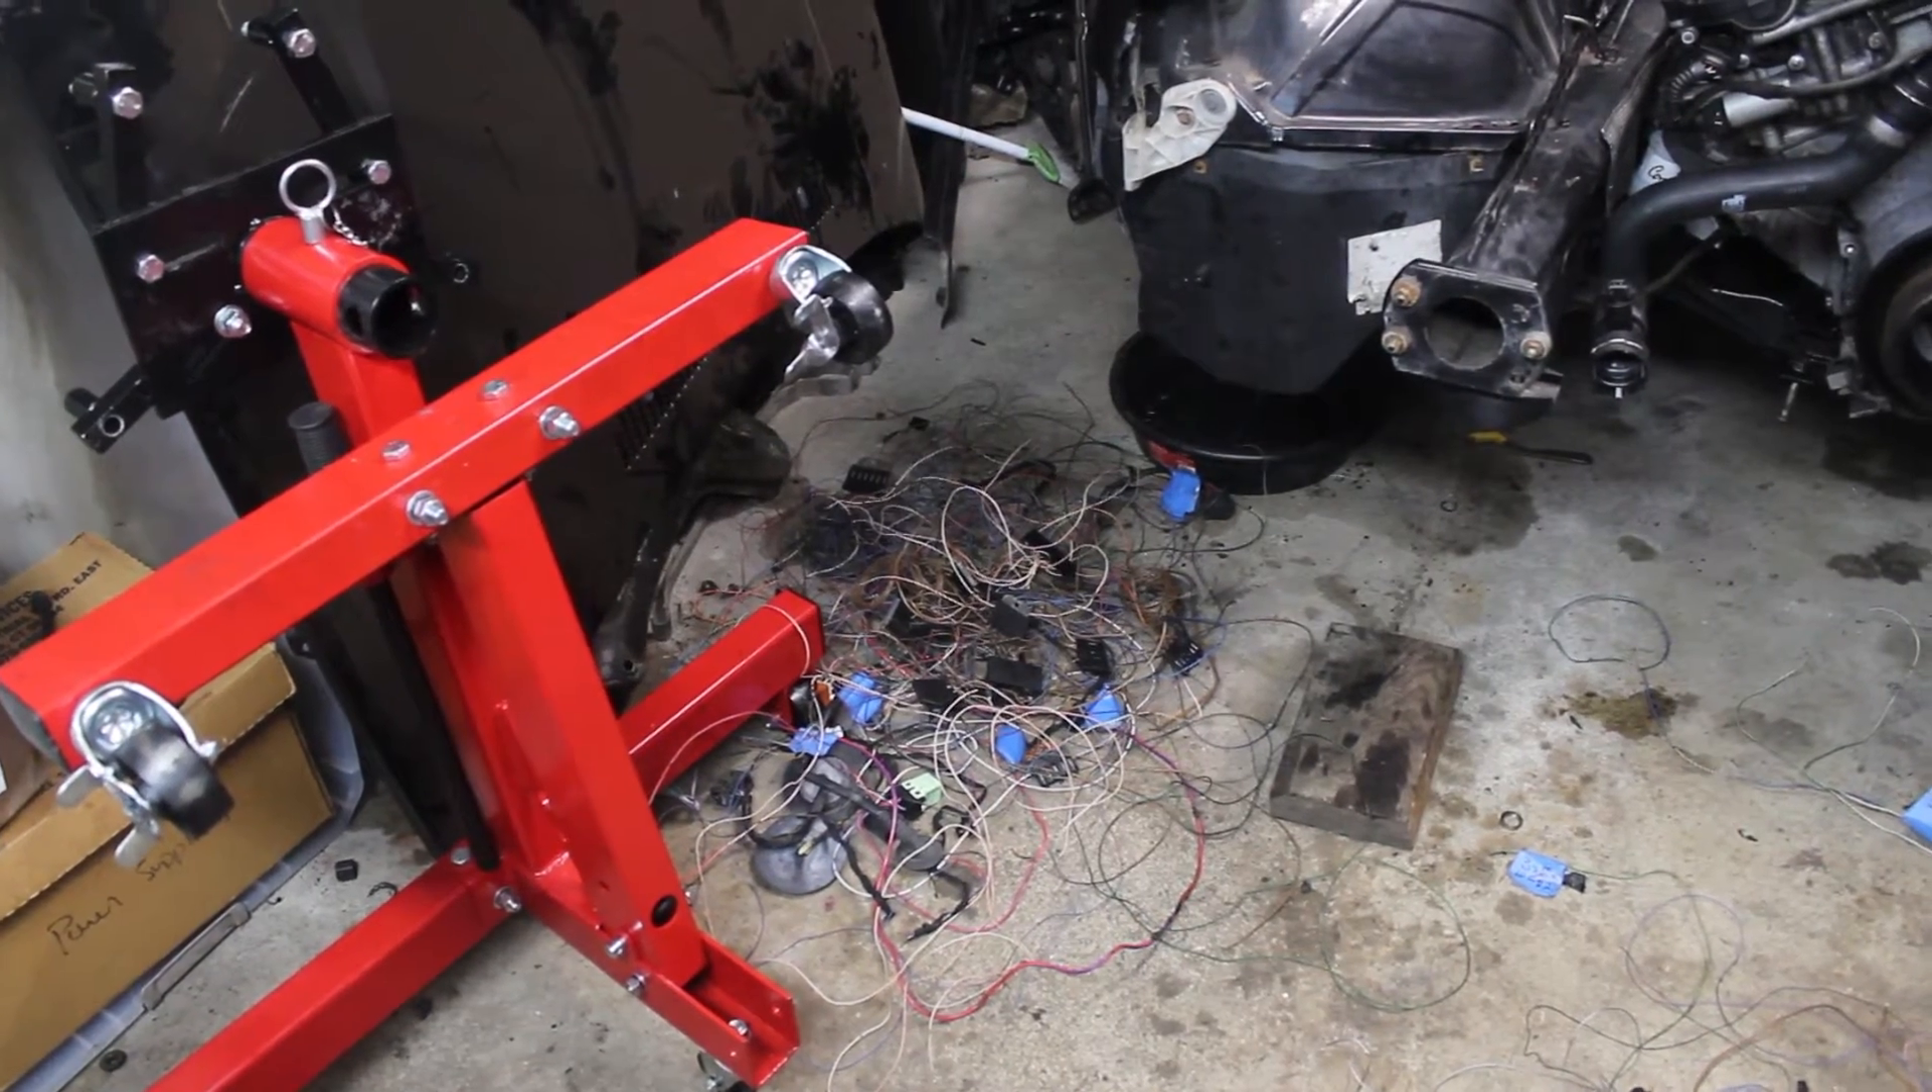Eventually, I had a pile of wires that I'd removed.